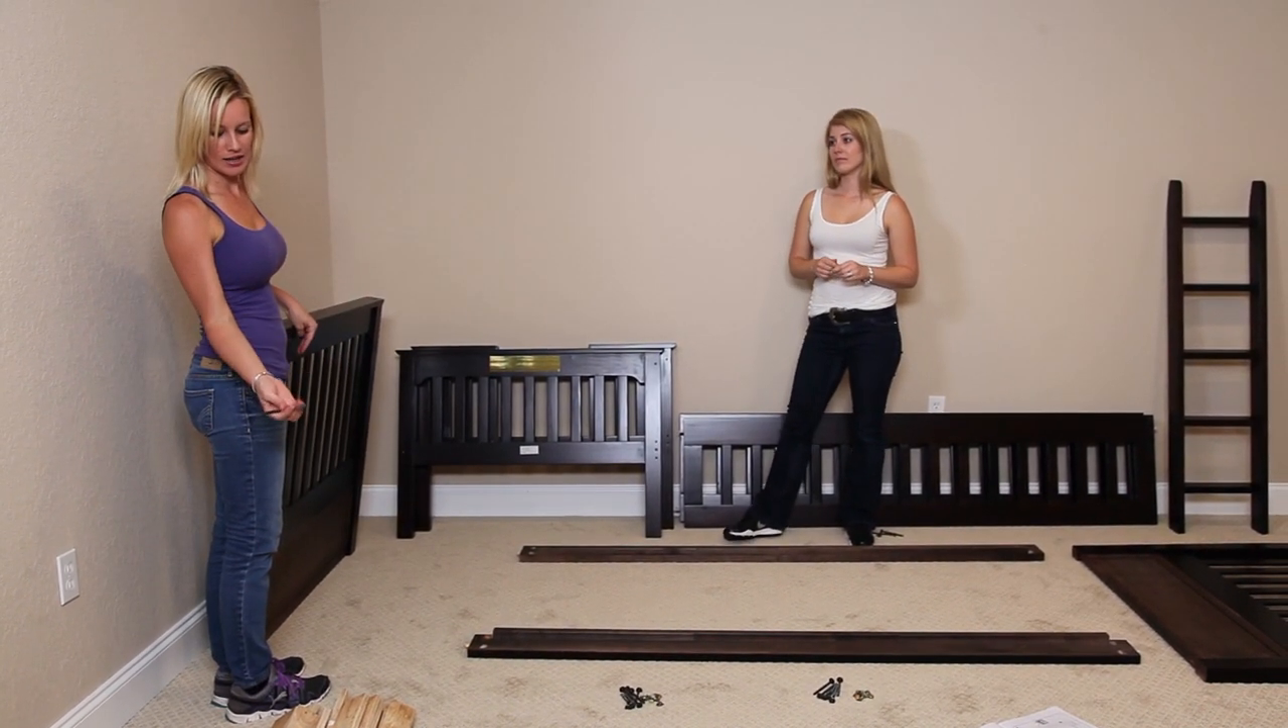All right, now we have a completed ladder.